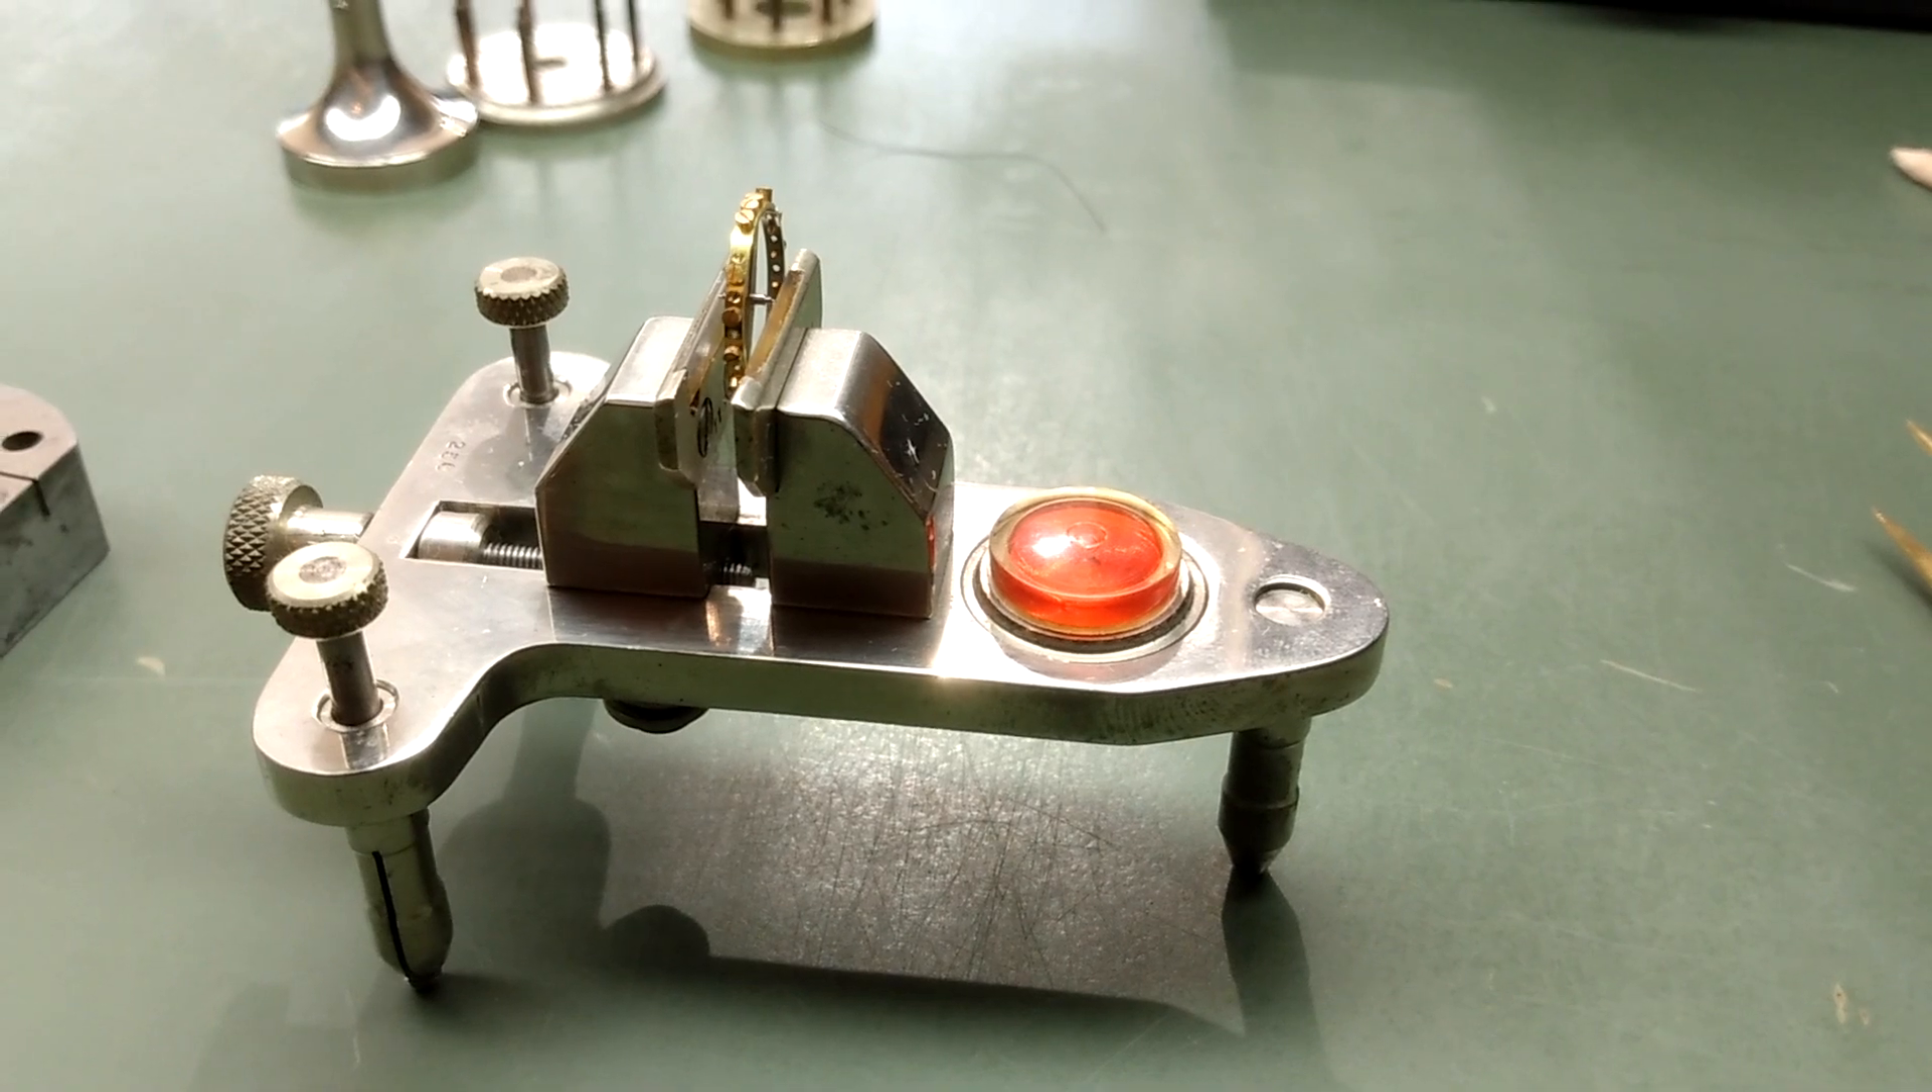So I now got my watch balance loaded up on the tool.